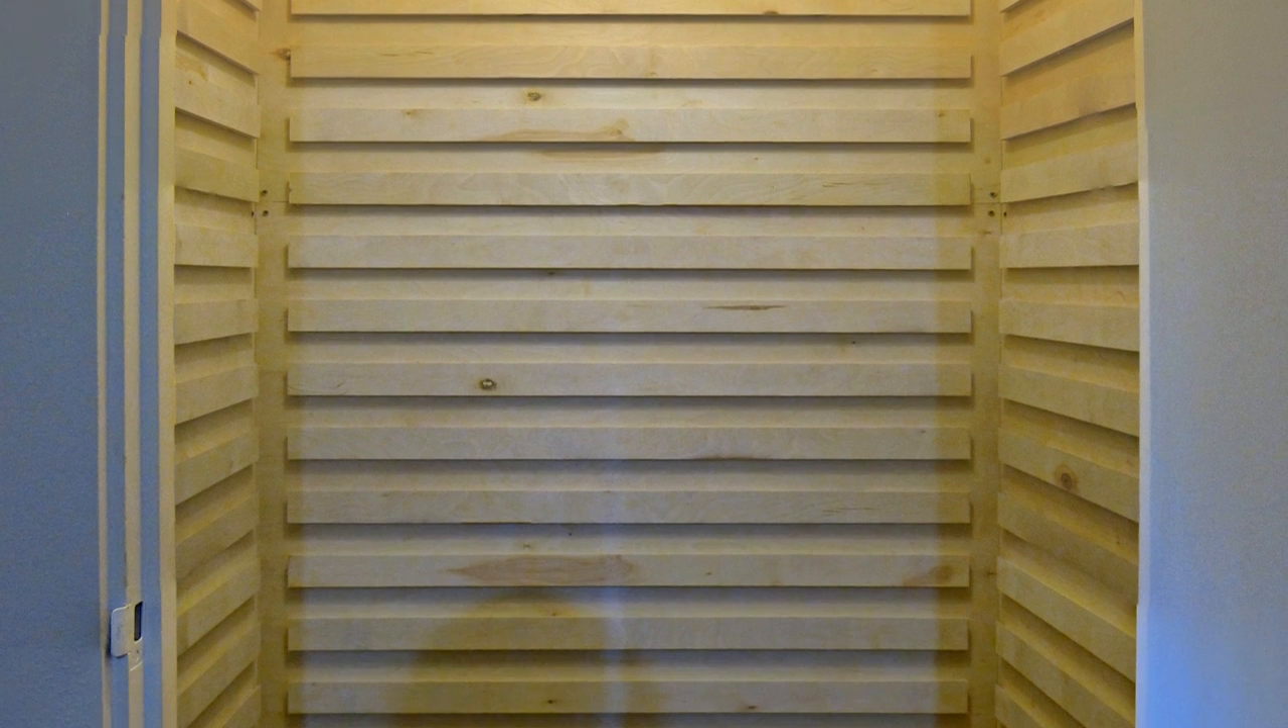And that's what the closet with the panel system looks like without any storage systems hanging on the cleats yet.